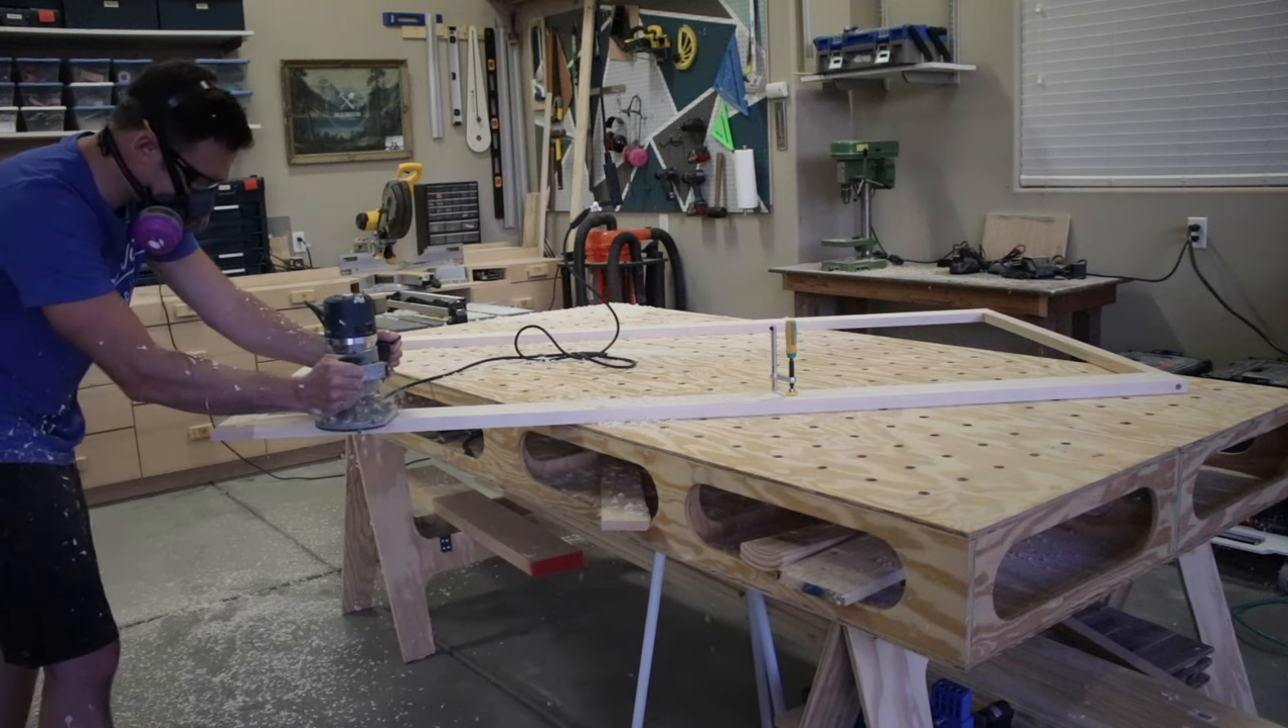After I have the full frame assembled it was time to bust out the router.